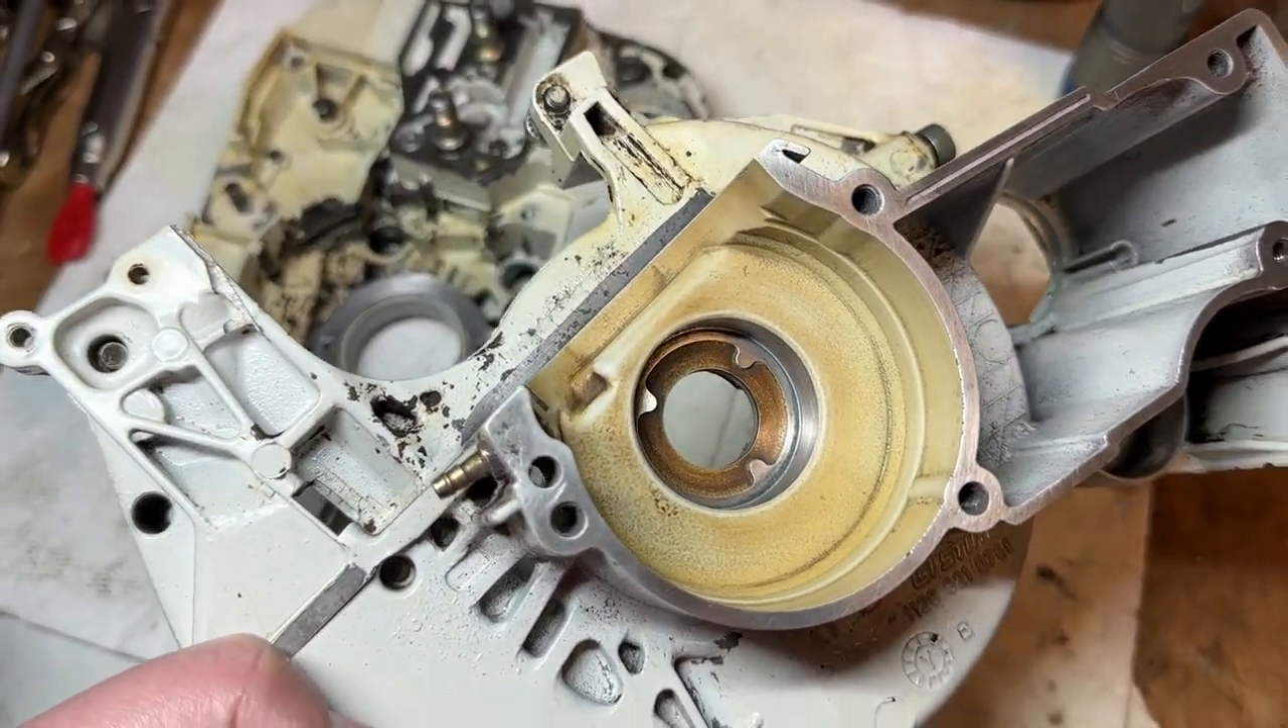So we've got the cases broken down, cleaned up some of the really gunky stuff.